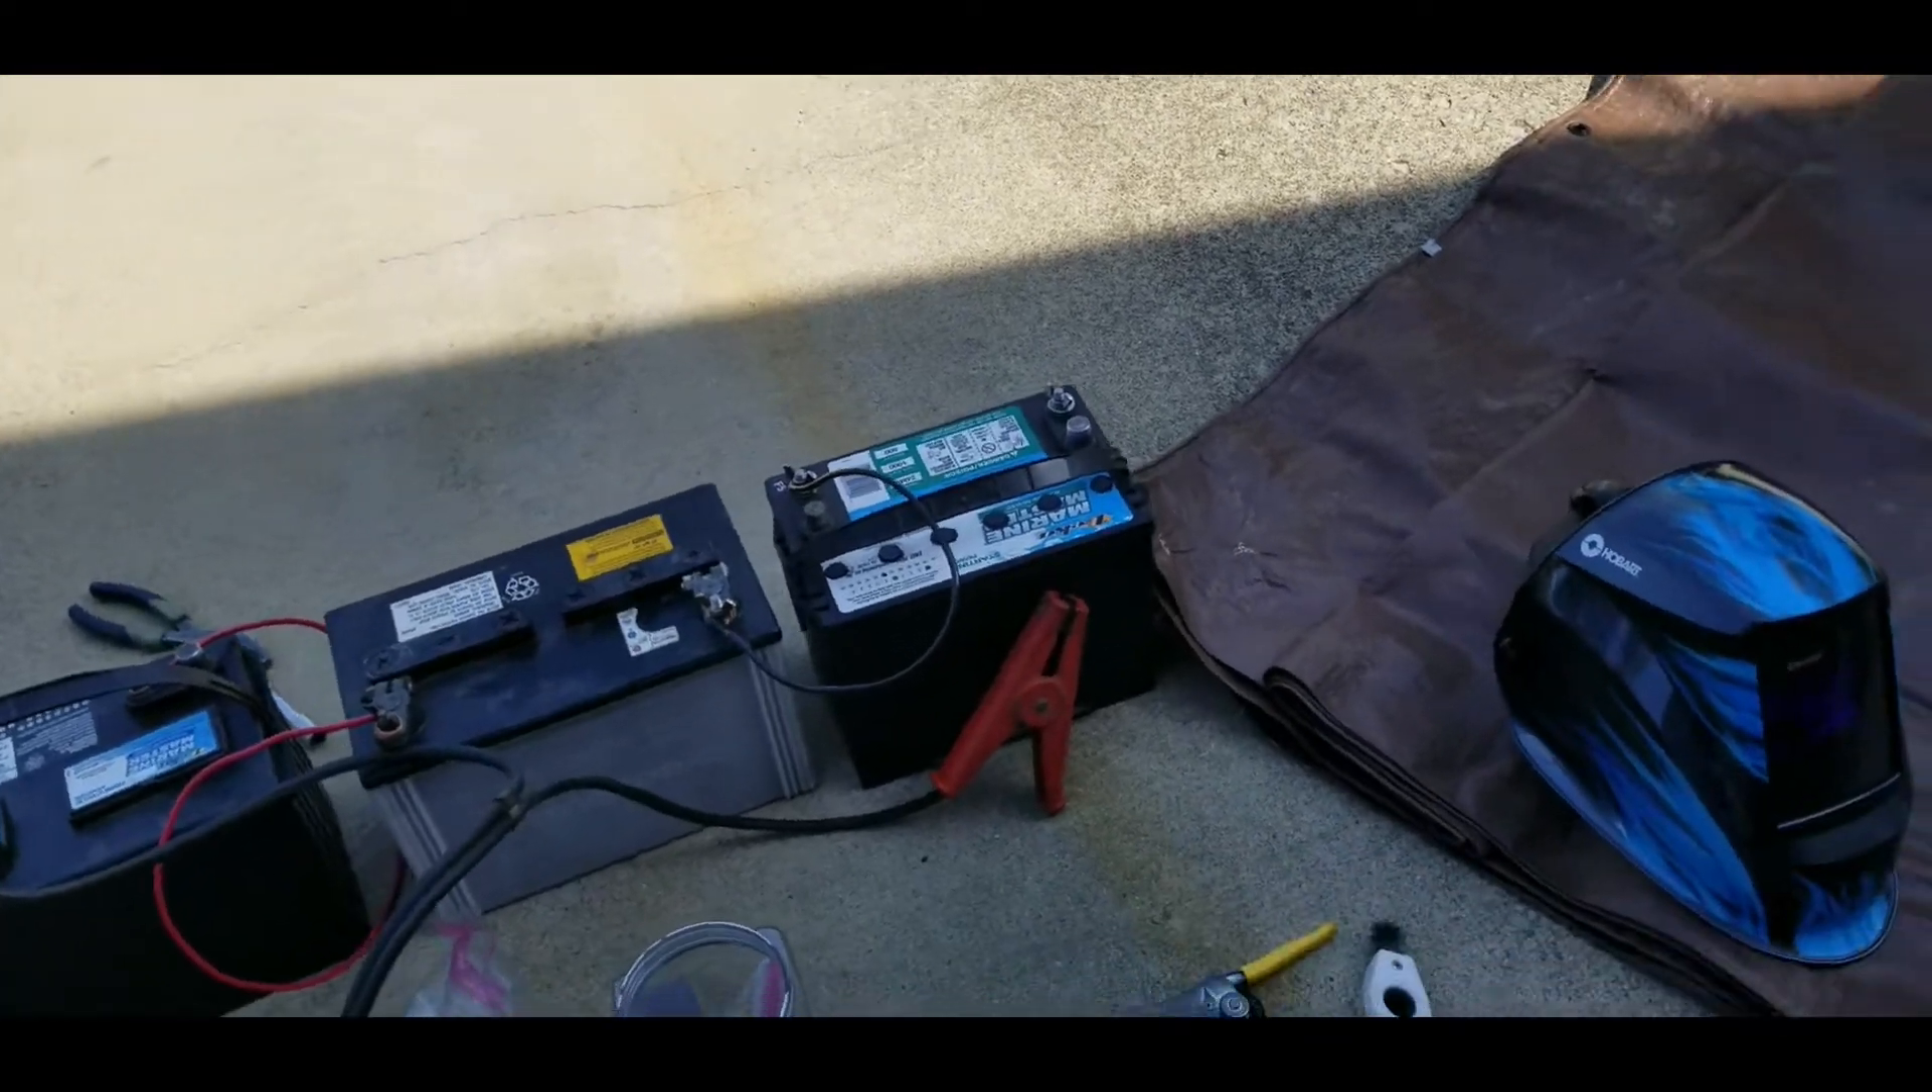I don't have the red lead hooked up yet, but we have our helmet and then that brown tarp is going to cover up the batteries just in case anything should happen with the batteries while I'm welding.